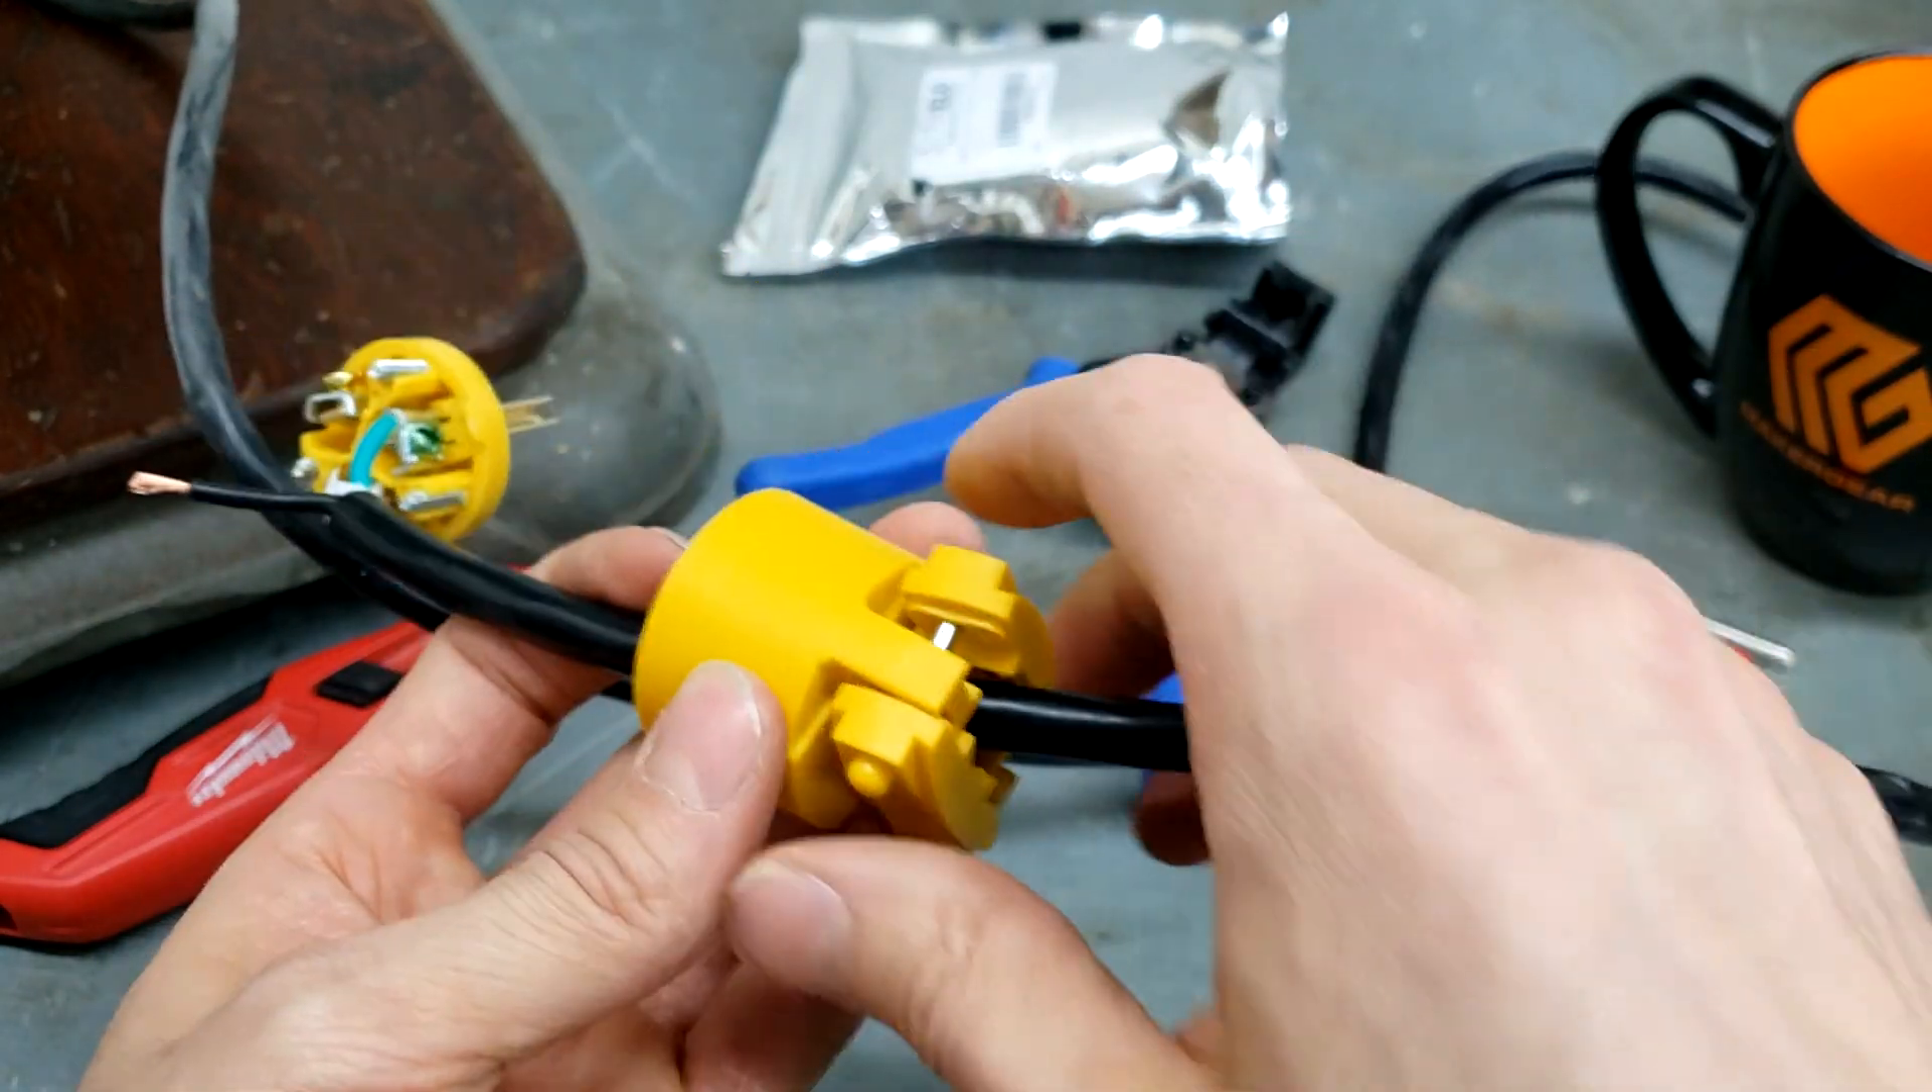I've opened up this cord clamp enough to string the cord through, and I've done that already.